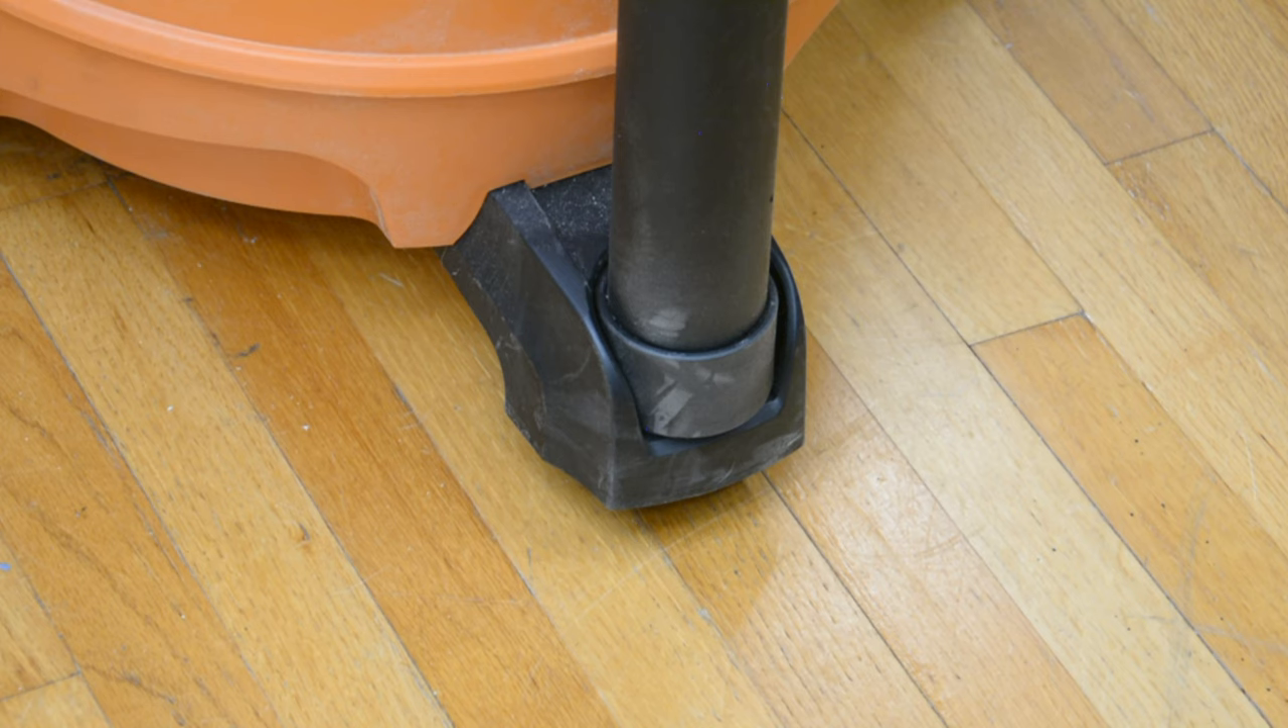Starting at the bottom, we simply have a 2 -inch PVC coupling that fits perfectly into the caster on the Rigid shop vac.